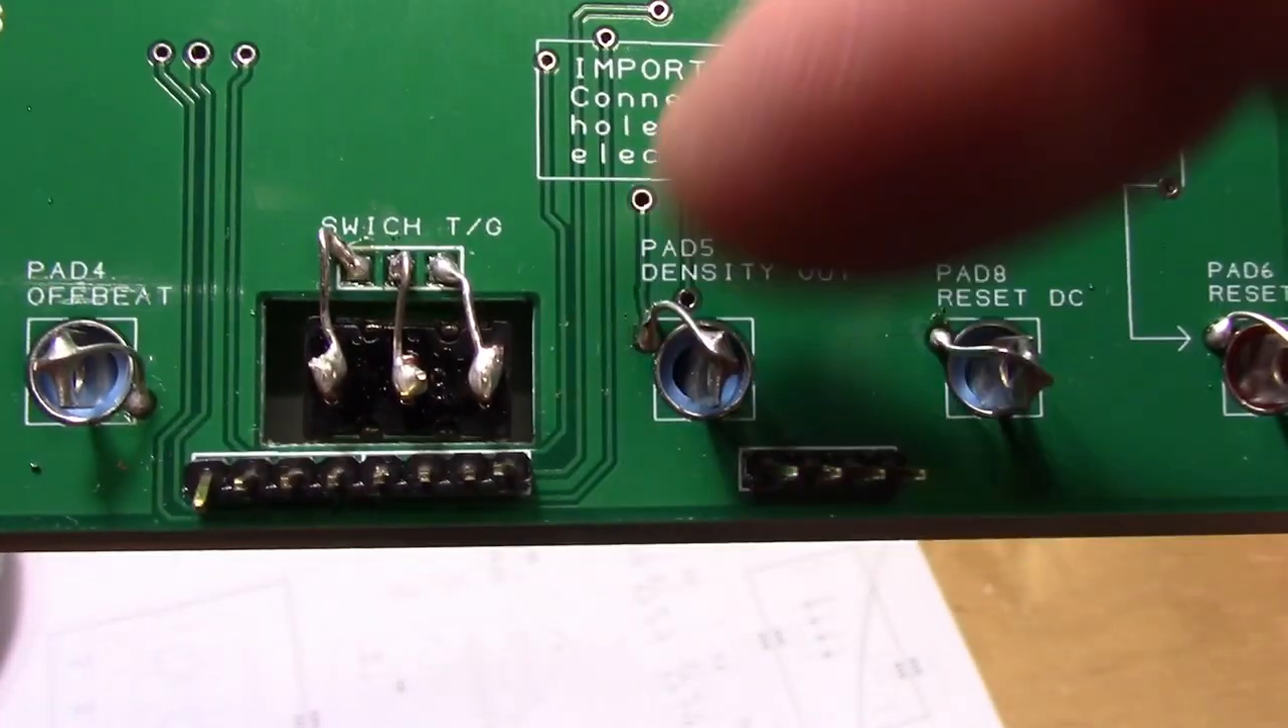I just put resistor leads into those holes and then bent them into the little sockets for the switch and soldered them in place. They're not going to go anywhere.